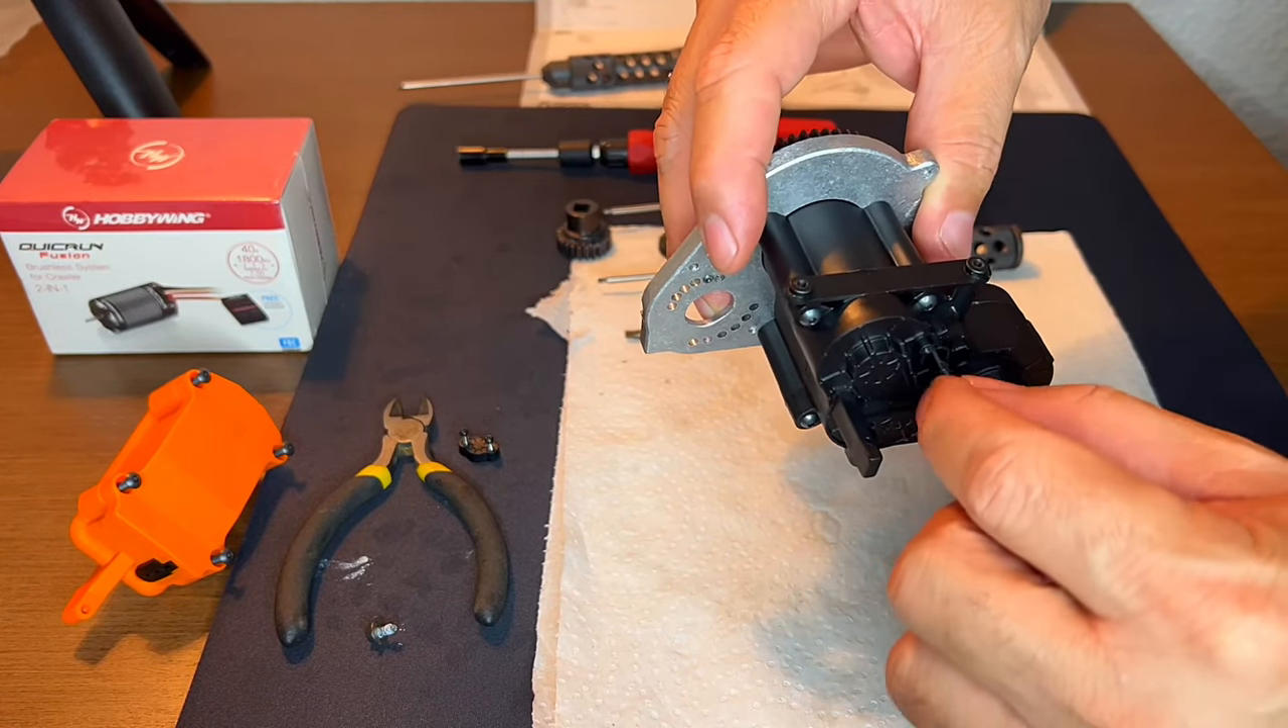All right so the gearbox it's back together.